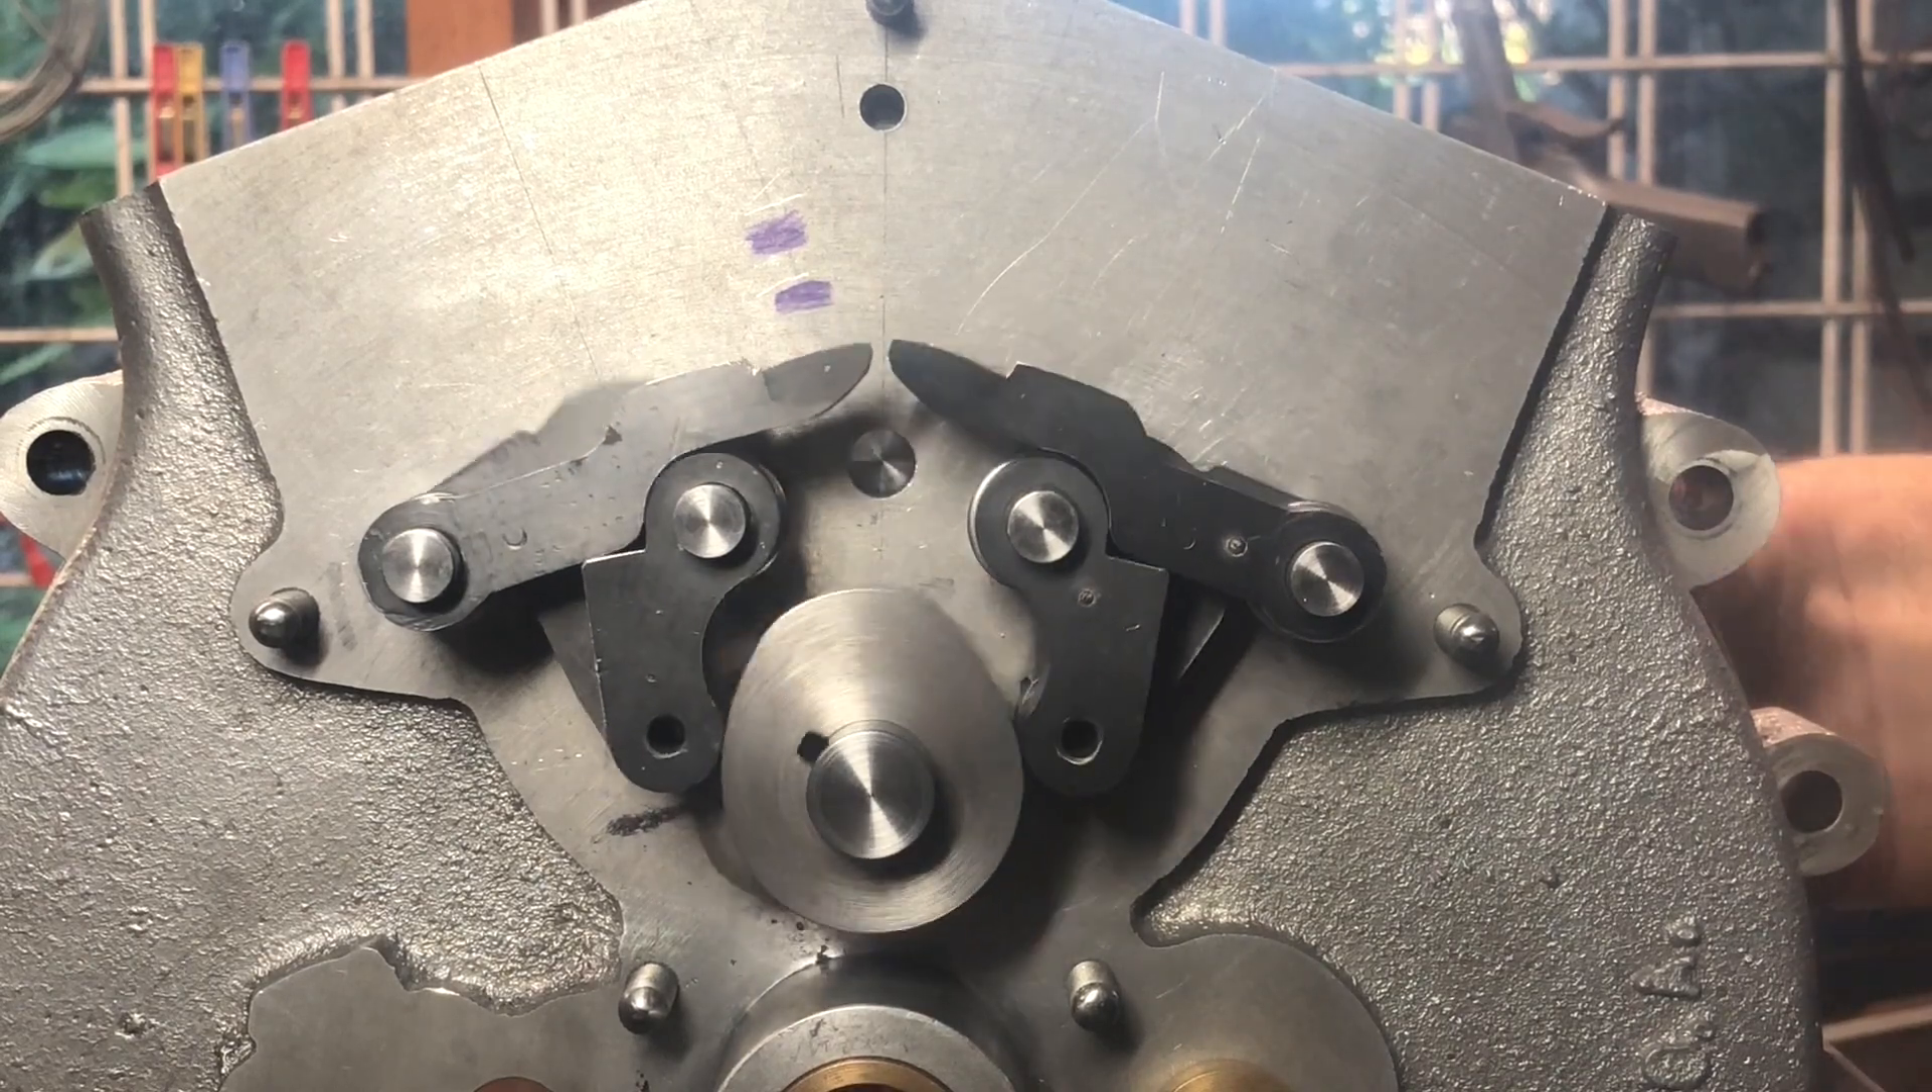As you can see we've got all the valve train assembled here And all seems to be rotating and spinning over fairly smoothly.